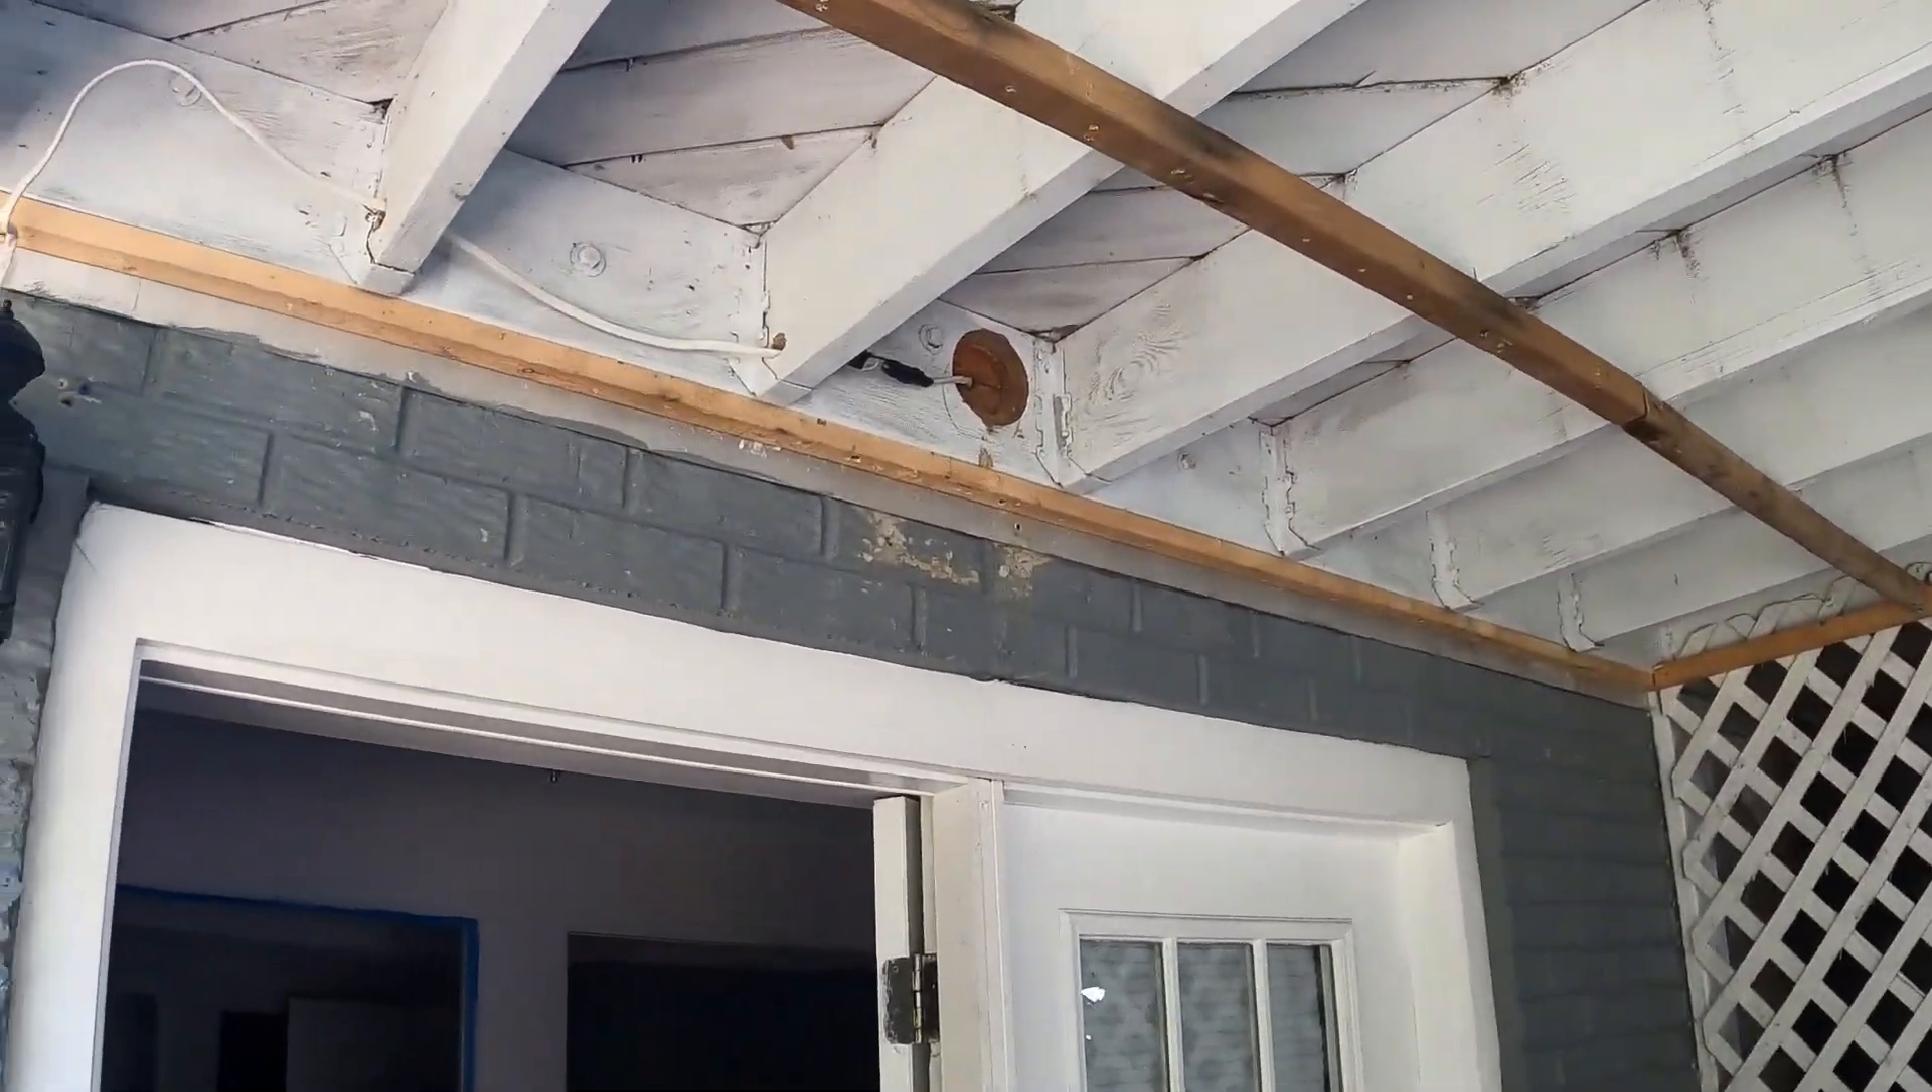Aquí ya tengo puesta la madera Que va a ir Donde va a ir clavada la lámina.